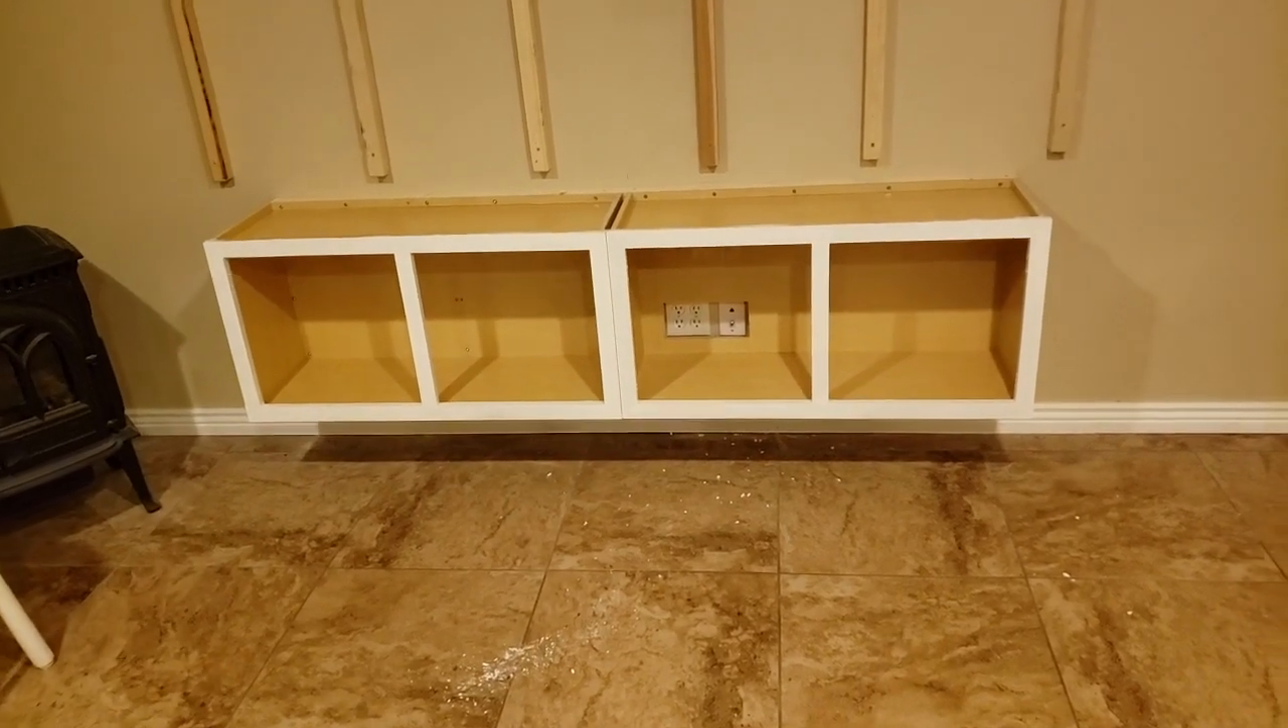All right. I got both of the cabinets painted and mounted on the wall.